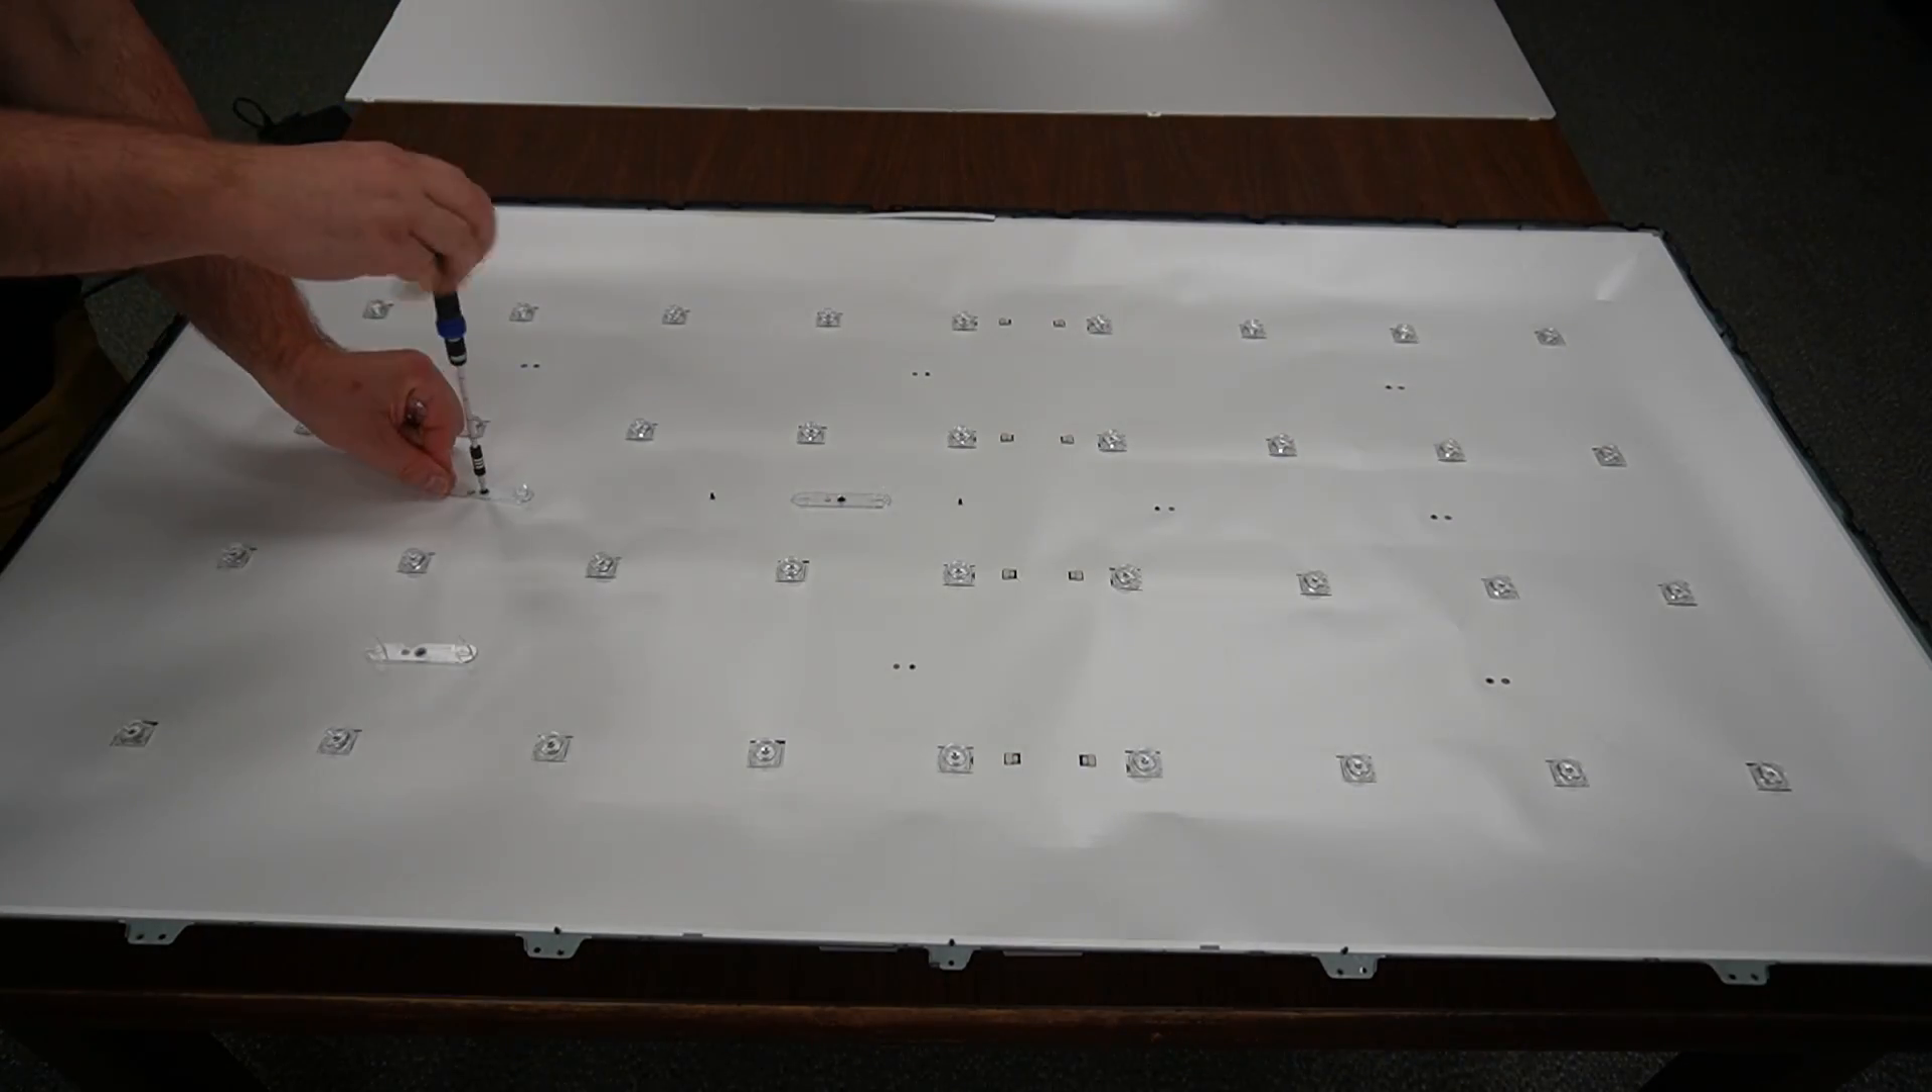Hey look, now we can see the TV's backlight. There's only a few more parts to remove.